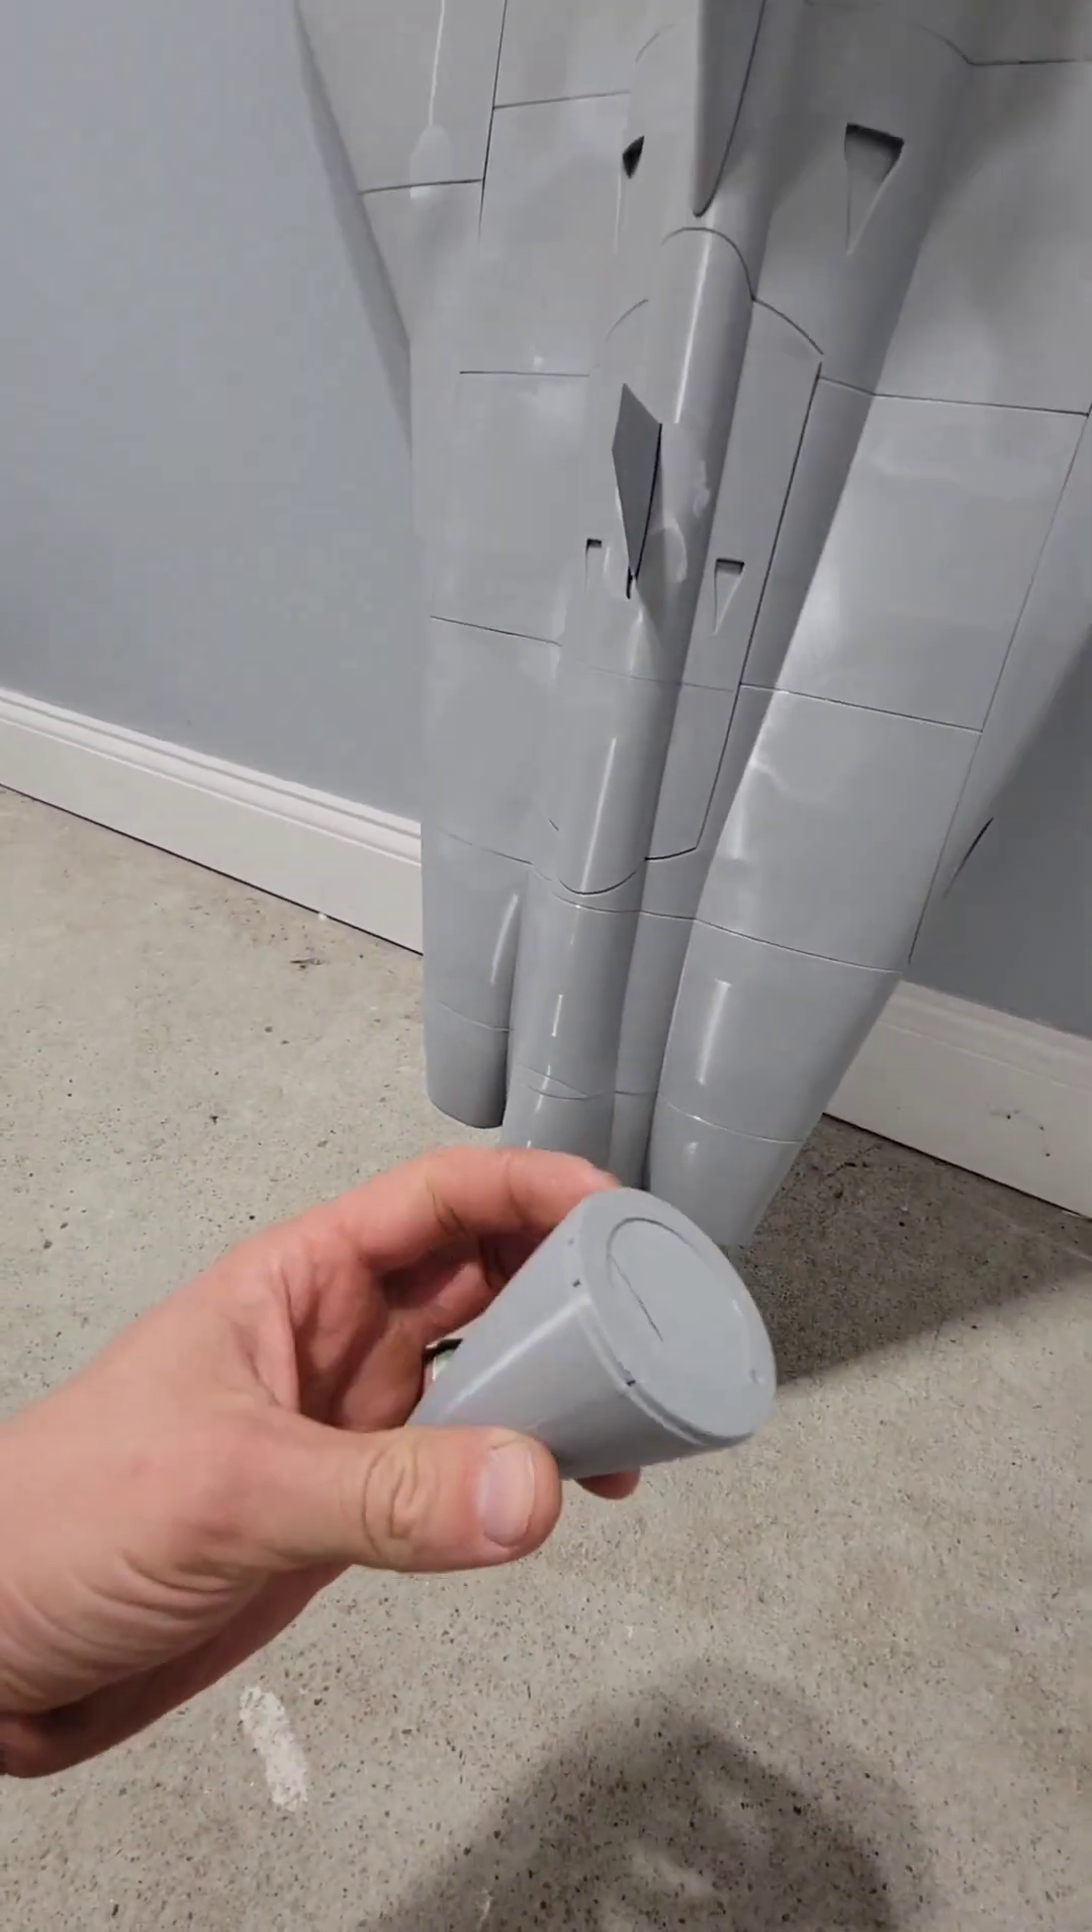I held off on putting this nose cone on.